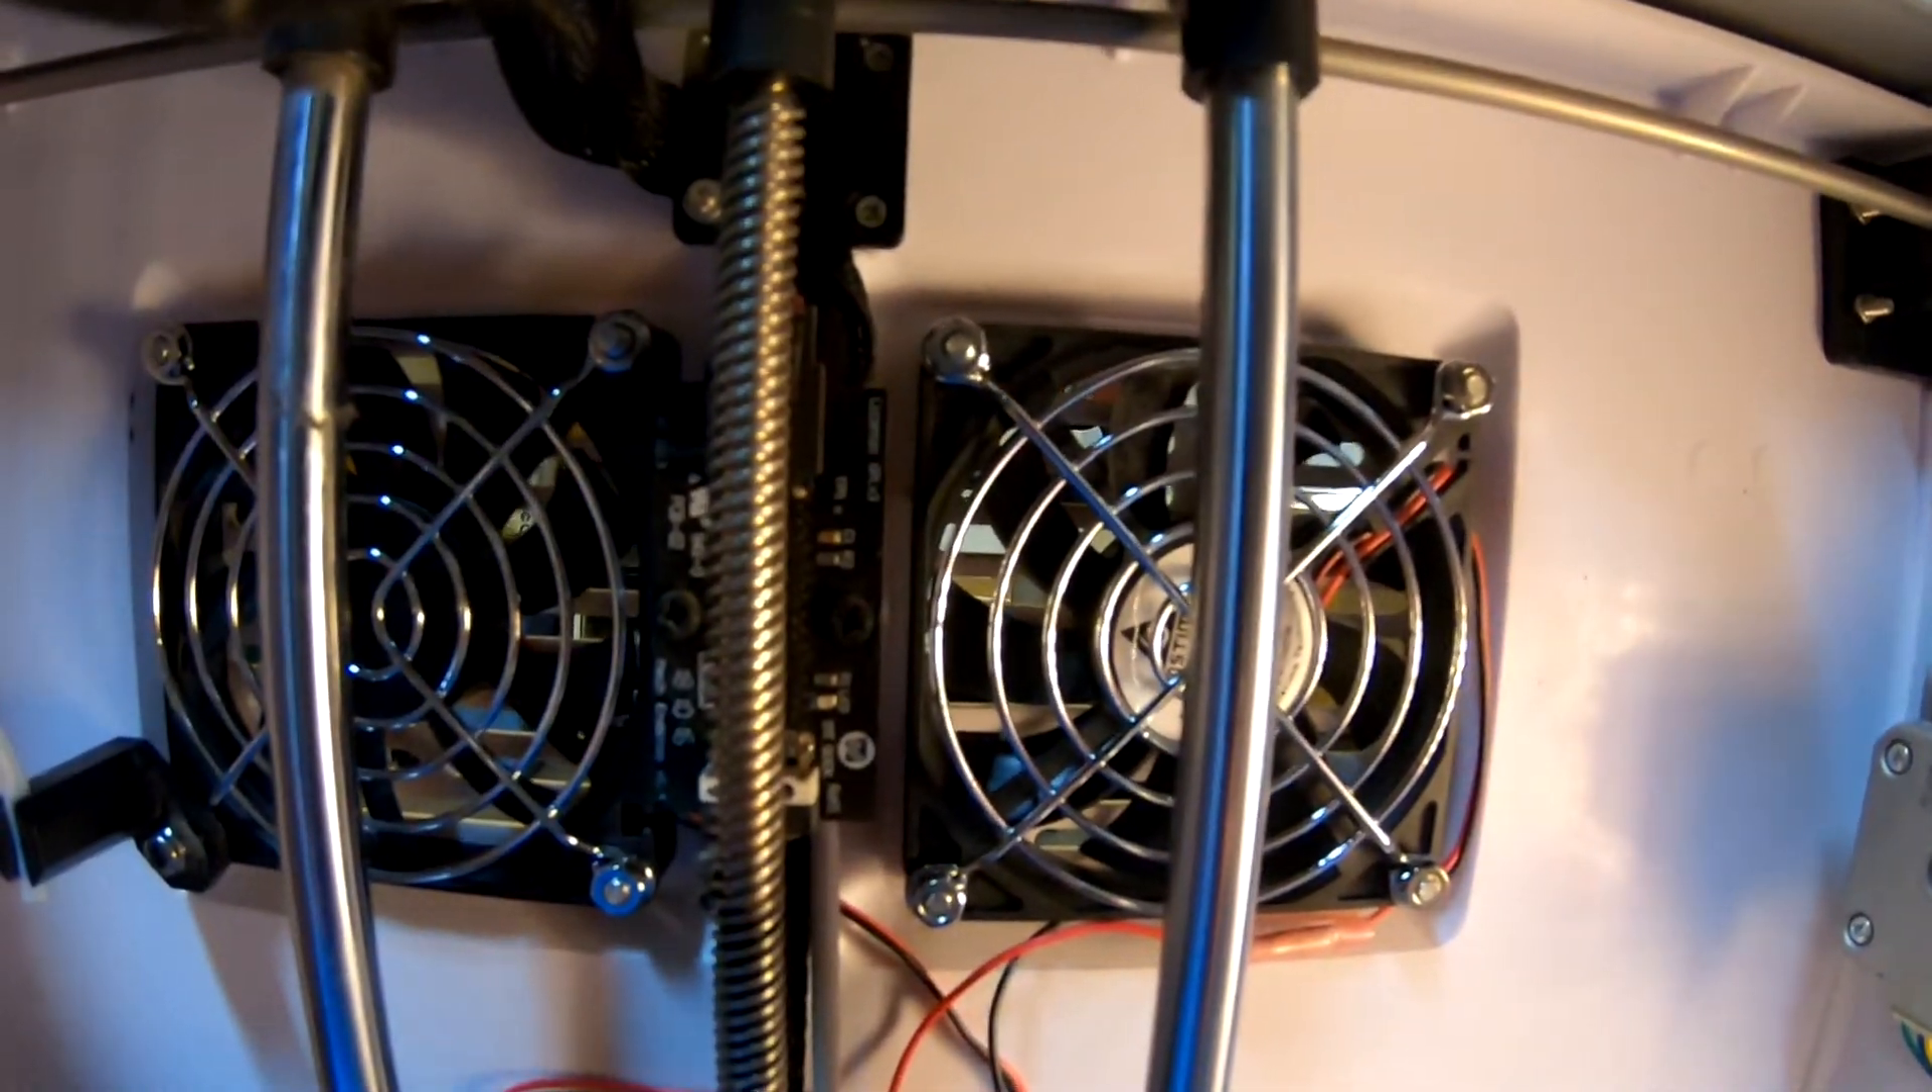All right both fans are installed i tighten down these screws pretty hard these nuts because there's some vibration at them with them coming out.